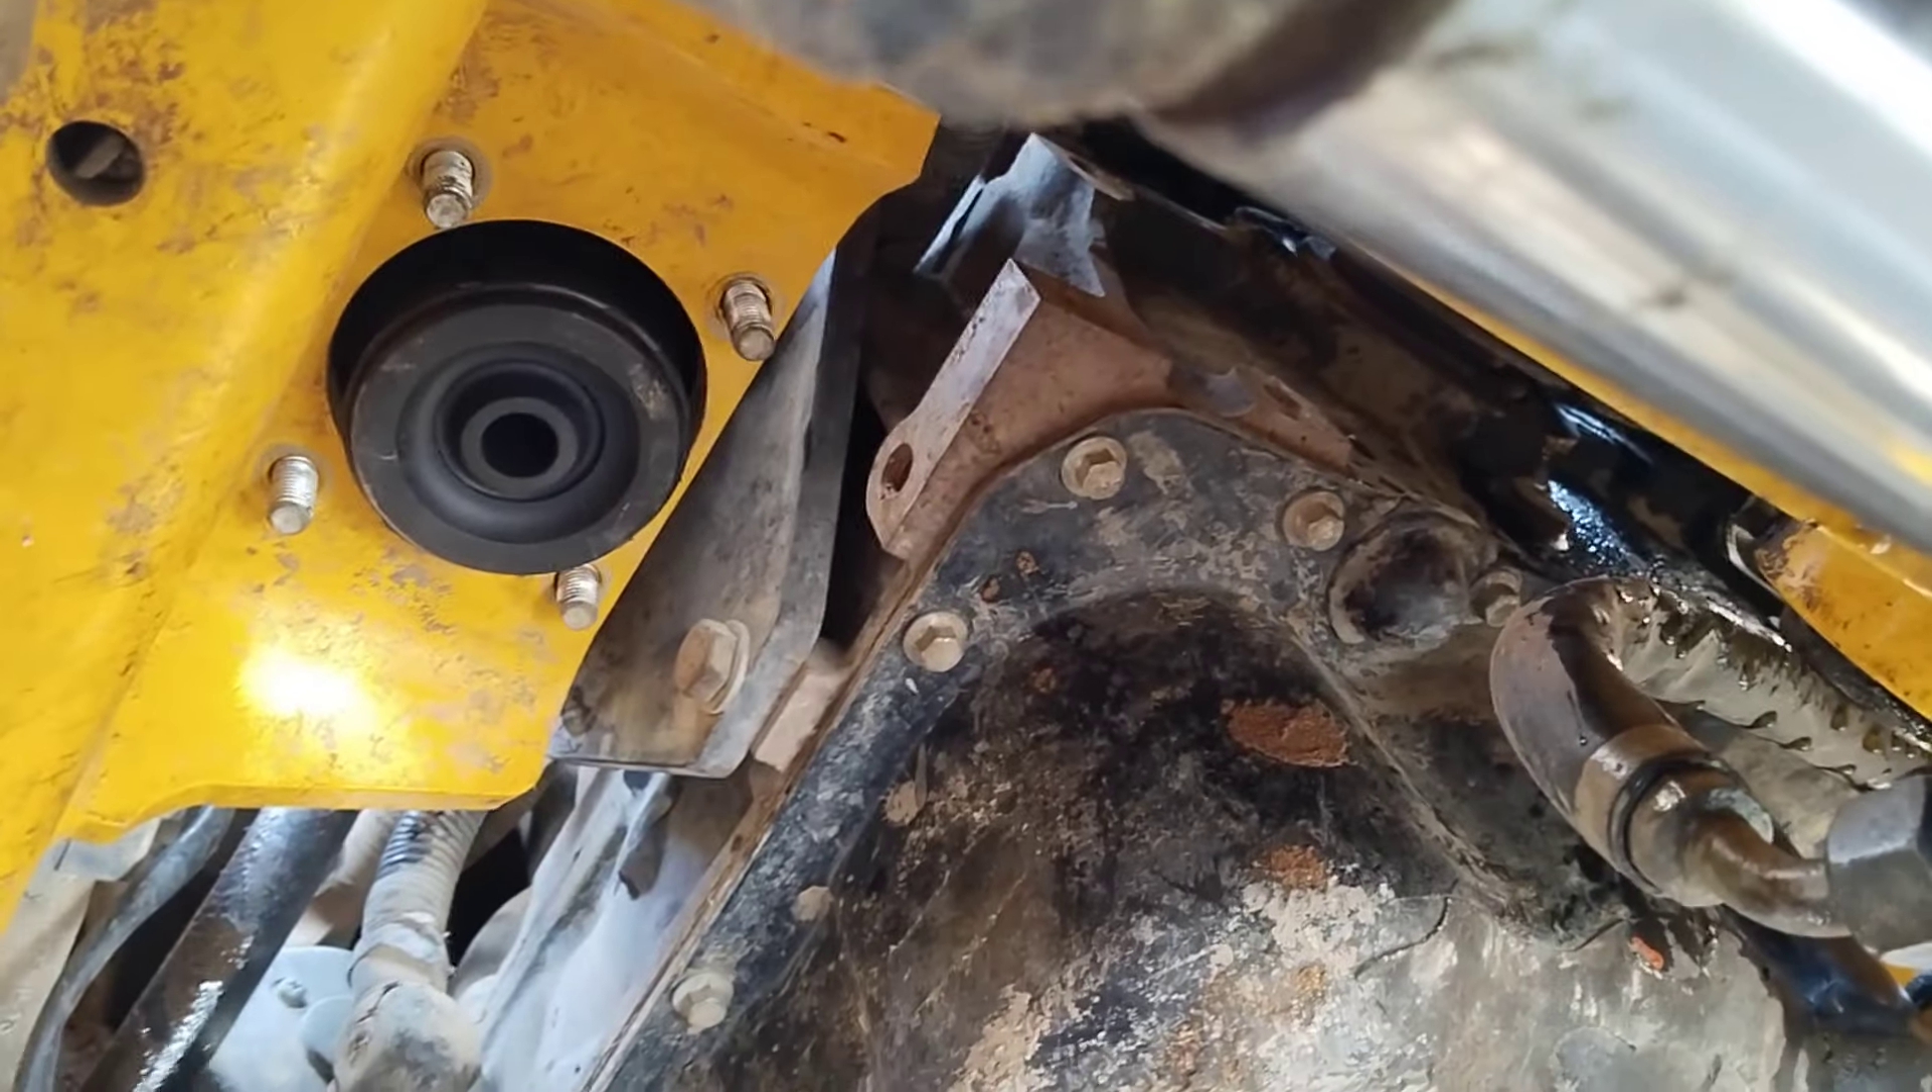यह देखिए चारो बोल्ट हमारे आ चुके है अभी इसको नट लगाएंगे और टाइट कर लेंगे।